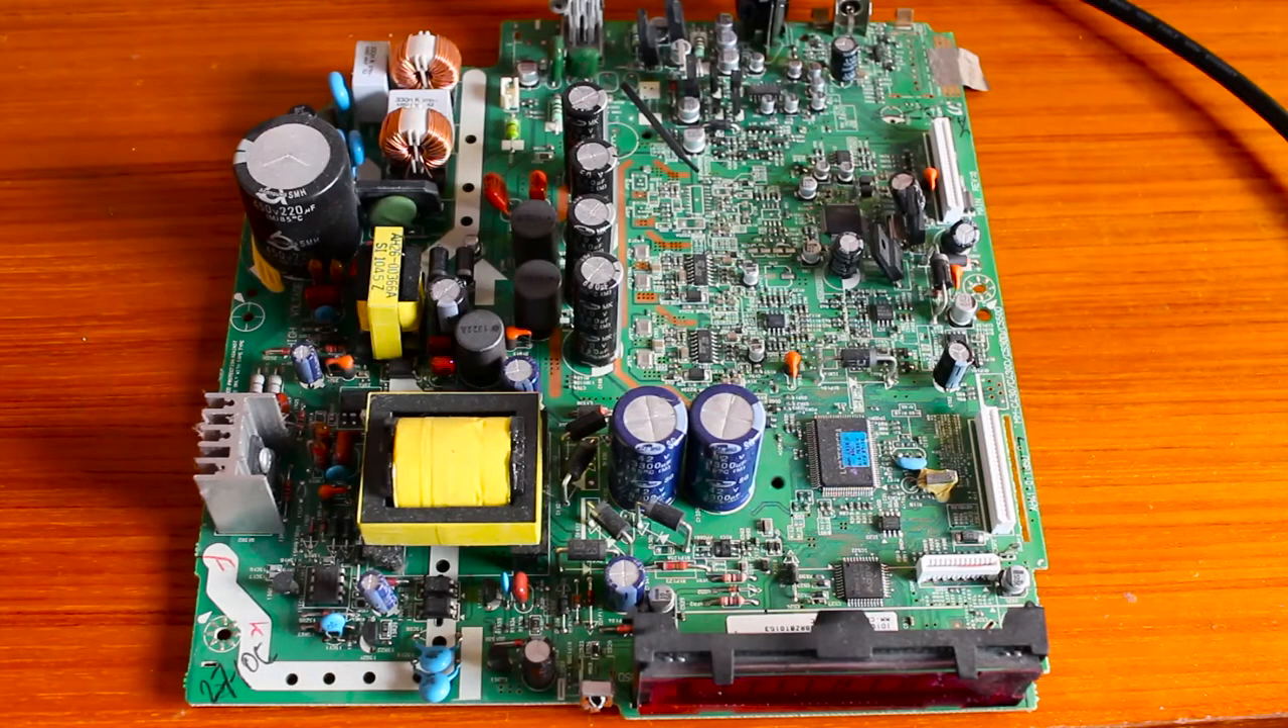Now that the main board is out, we can actually start to address the problem here.